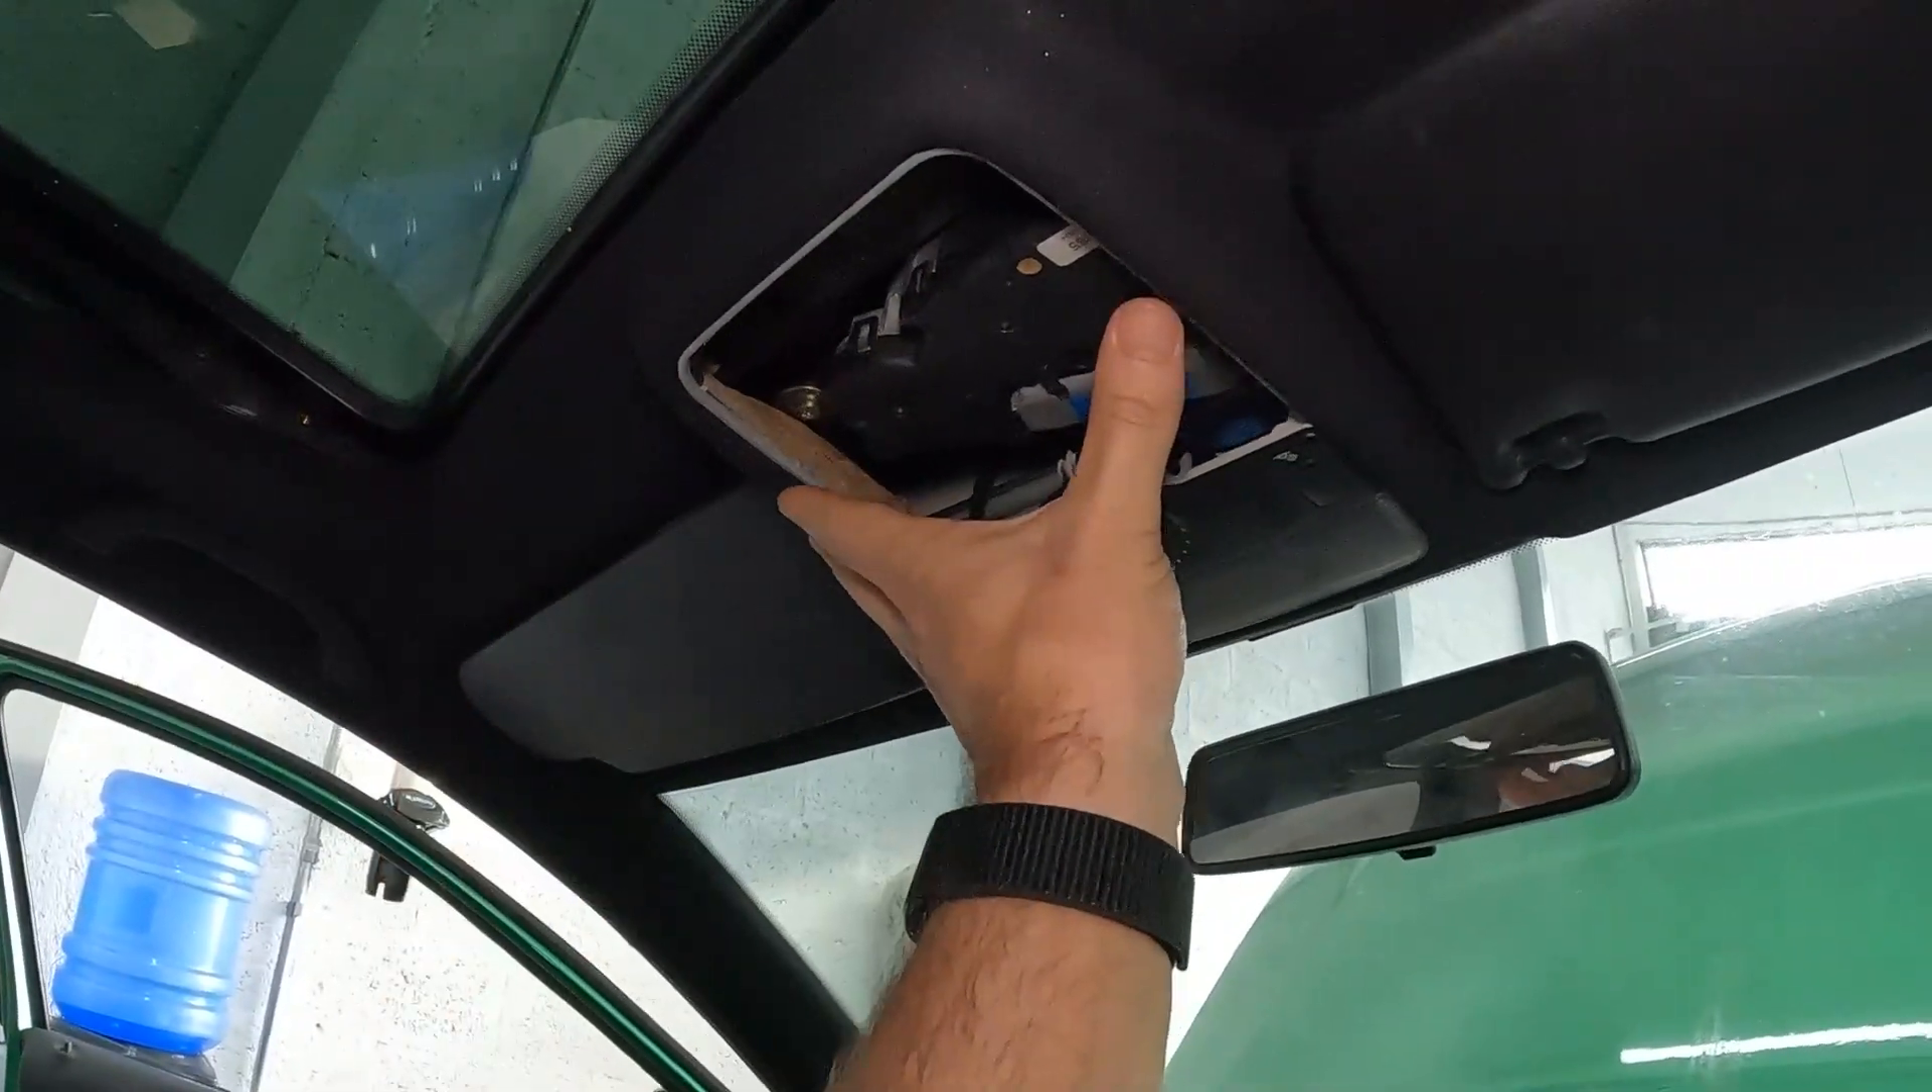Ó, tá faltando isso aqui, certo? Isso, essa tampa tá faltando.